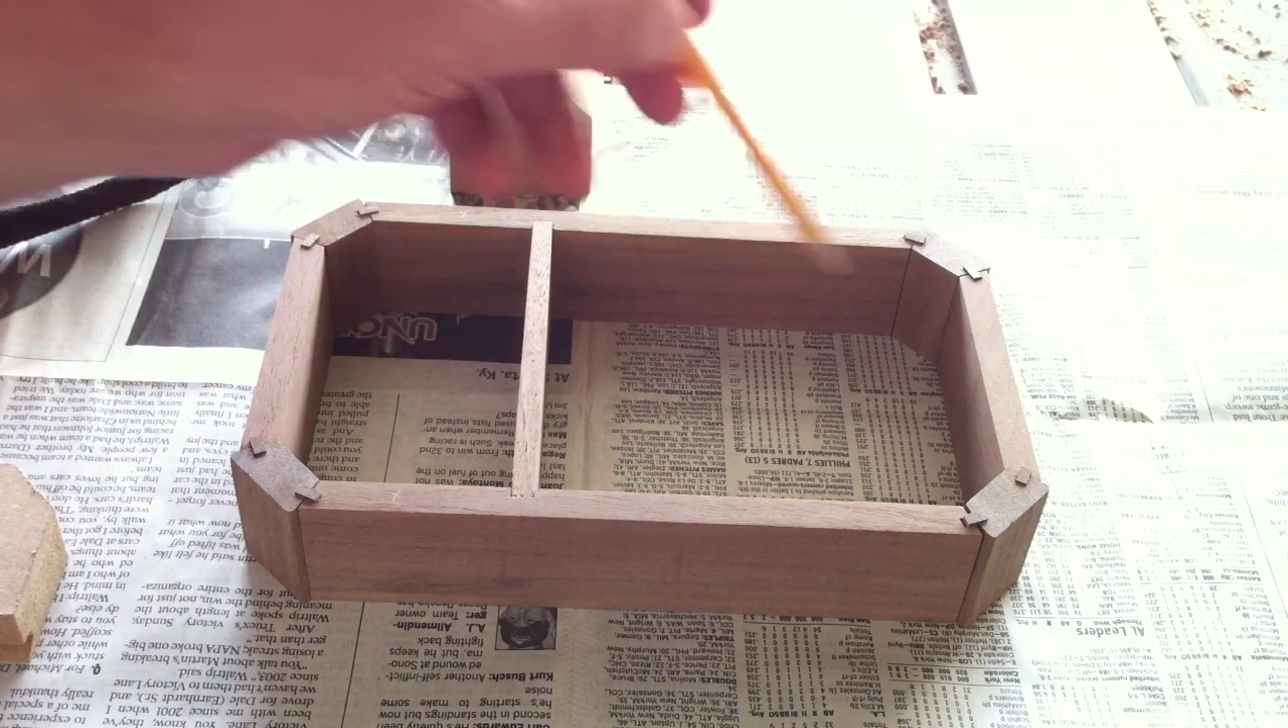I cut a couple of dados in the in the side quarter inch dados and installed this quarter inch divider.